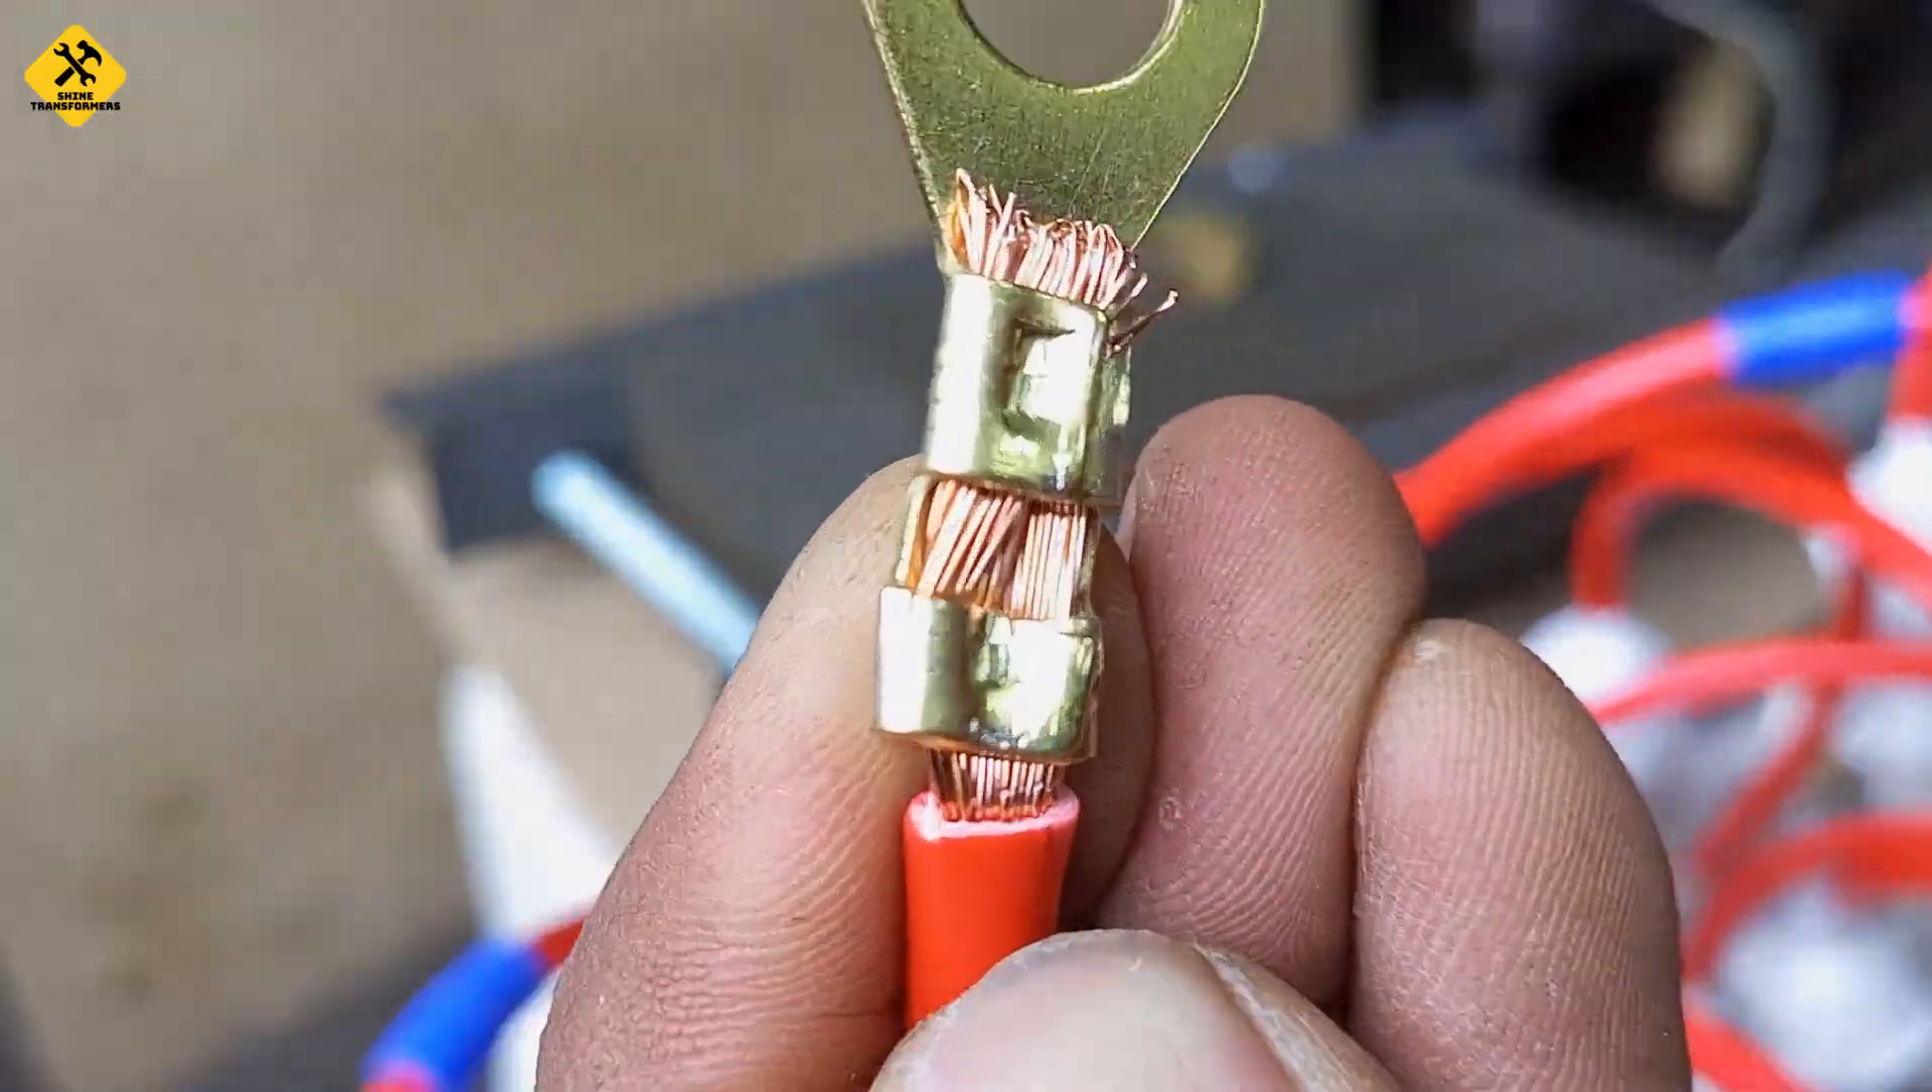تھمل کو ہم نے بہت اچھی طرح سے دو جگہ سے پنچ کر دیا ہے۔